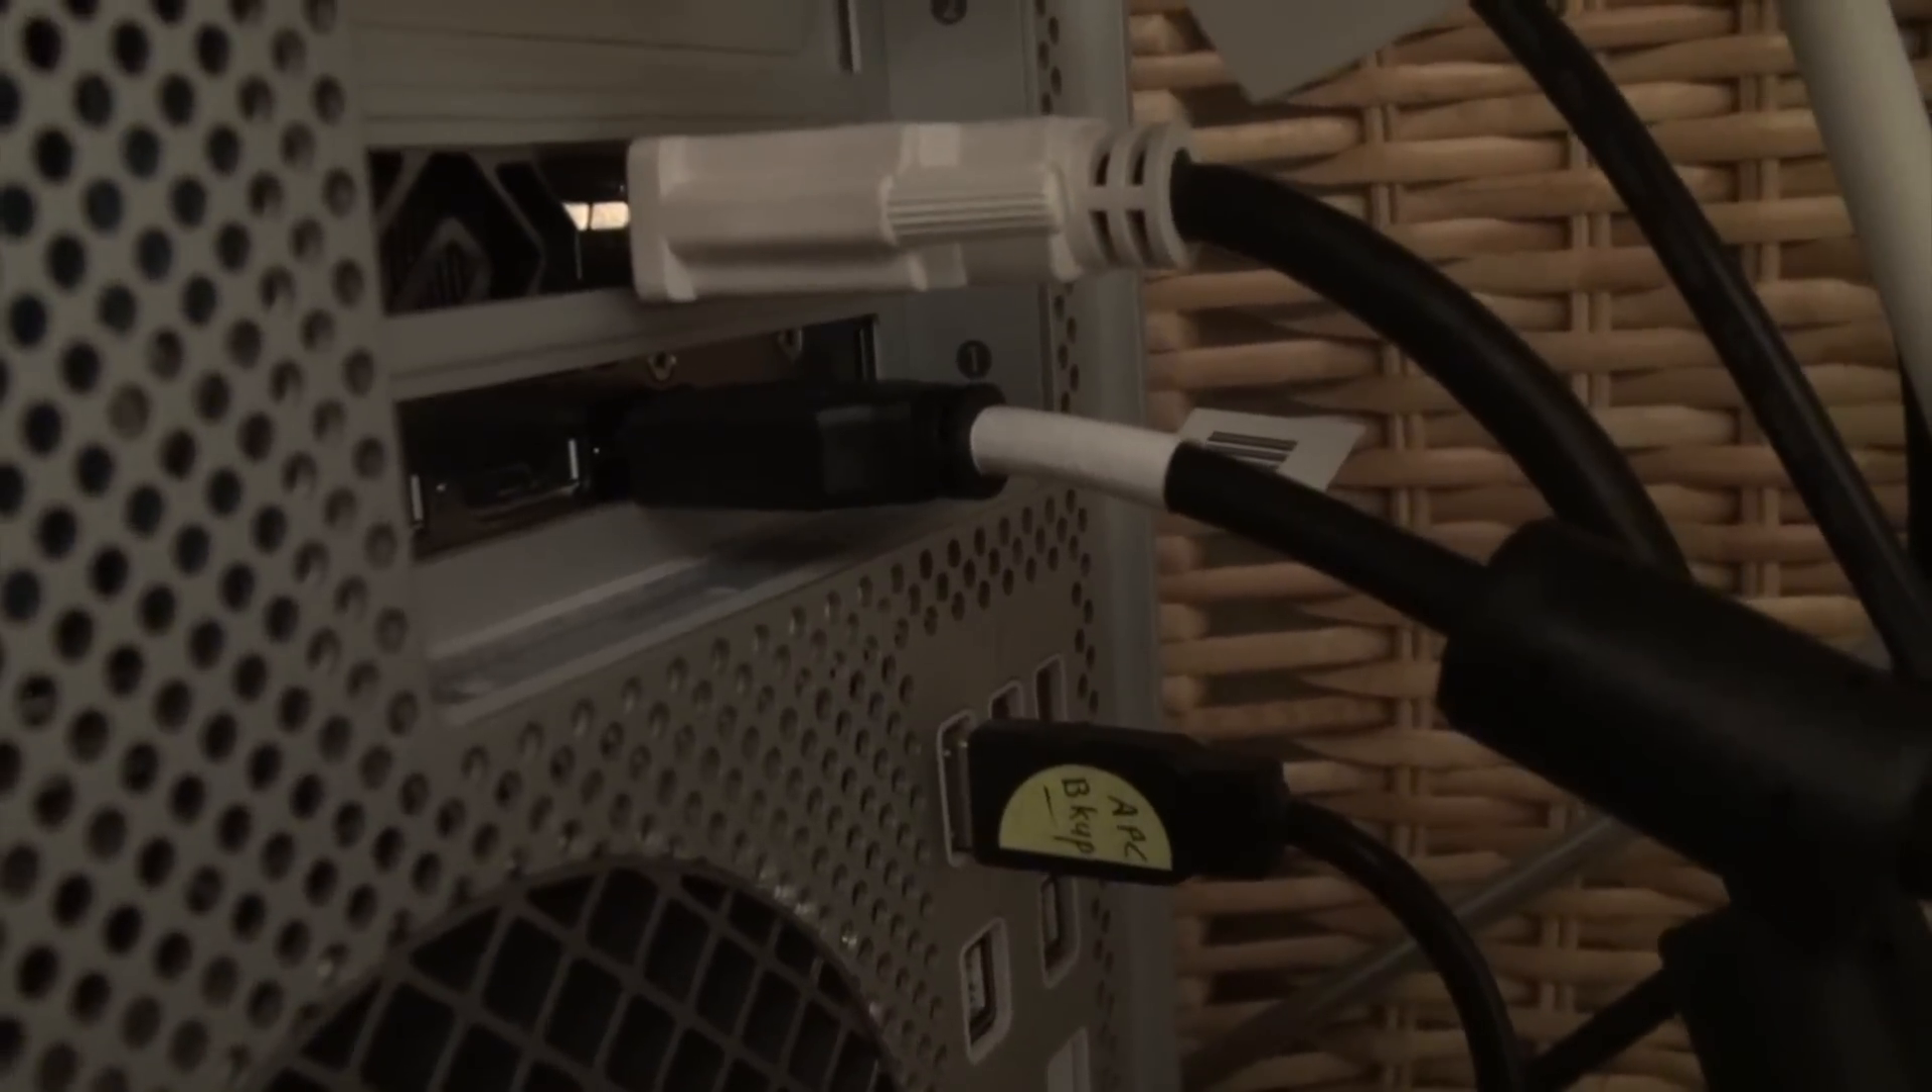So we have the DVI cable hooked up. And an HDMI cable to two of my monitors.